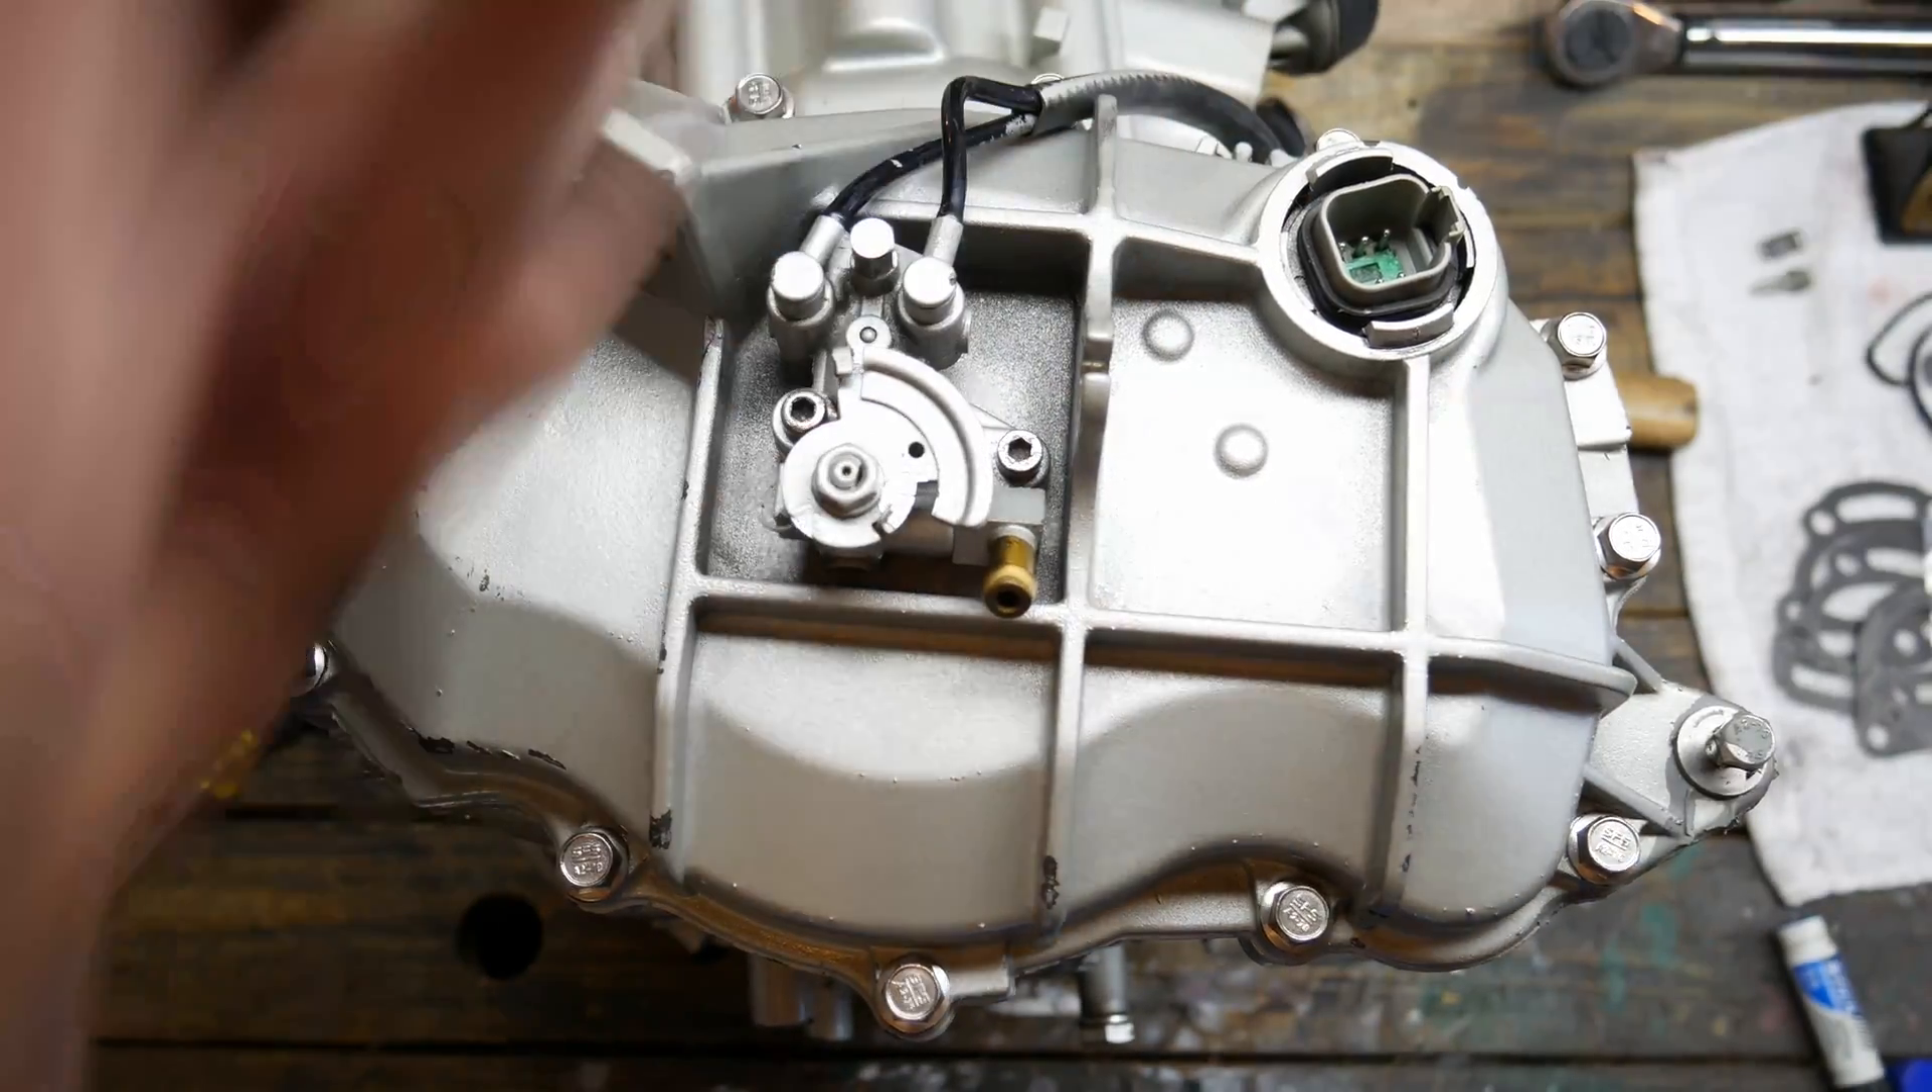Okay and the front cover is done.